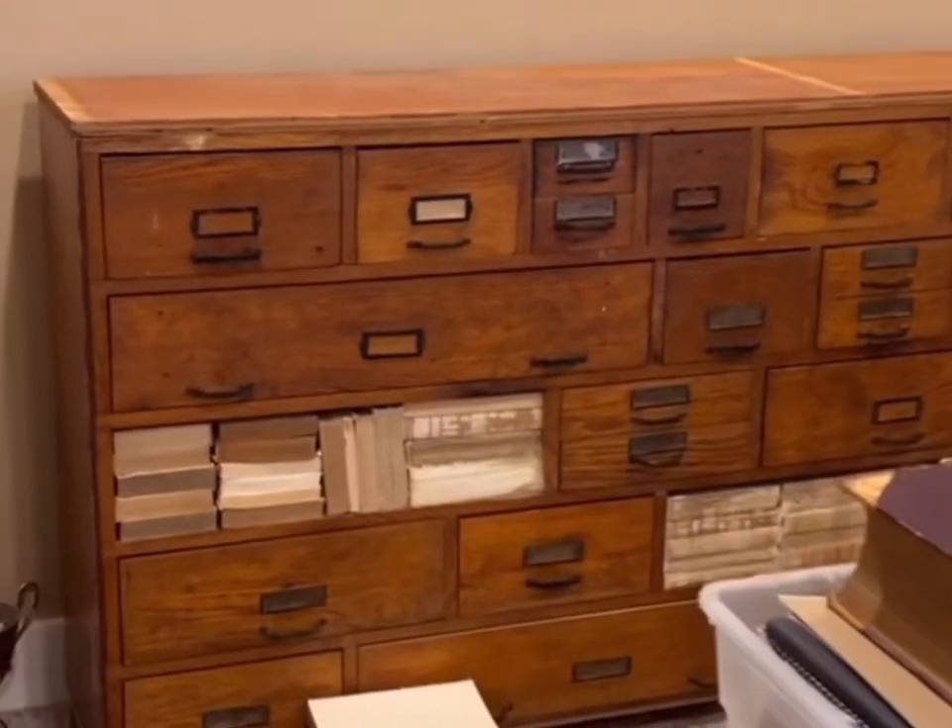I am missing a few drawers so I put books in those little slots and I used to have a bunch of books on the top and the reason being because this cabinet was a hardware cabinet.